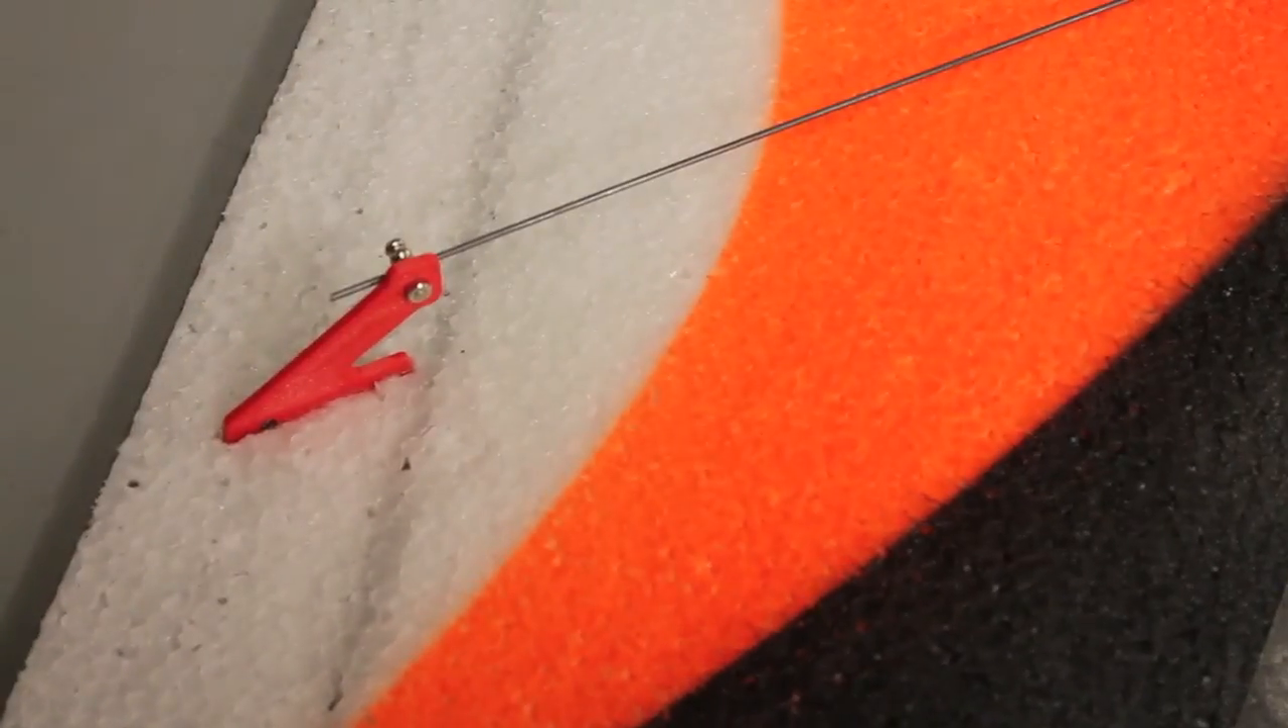So I have our control horn glued in and ready to go and powered up.